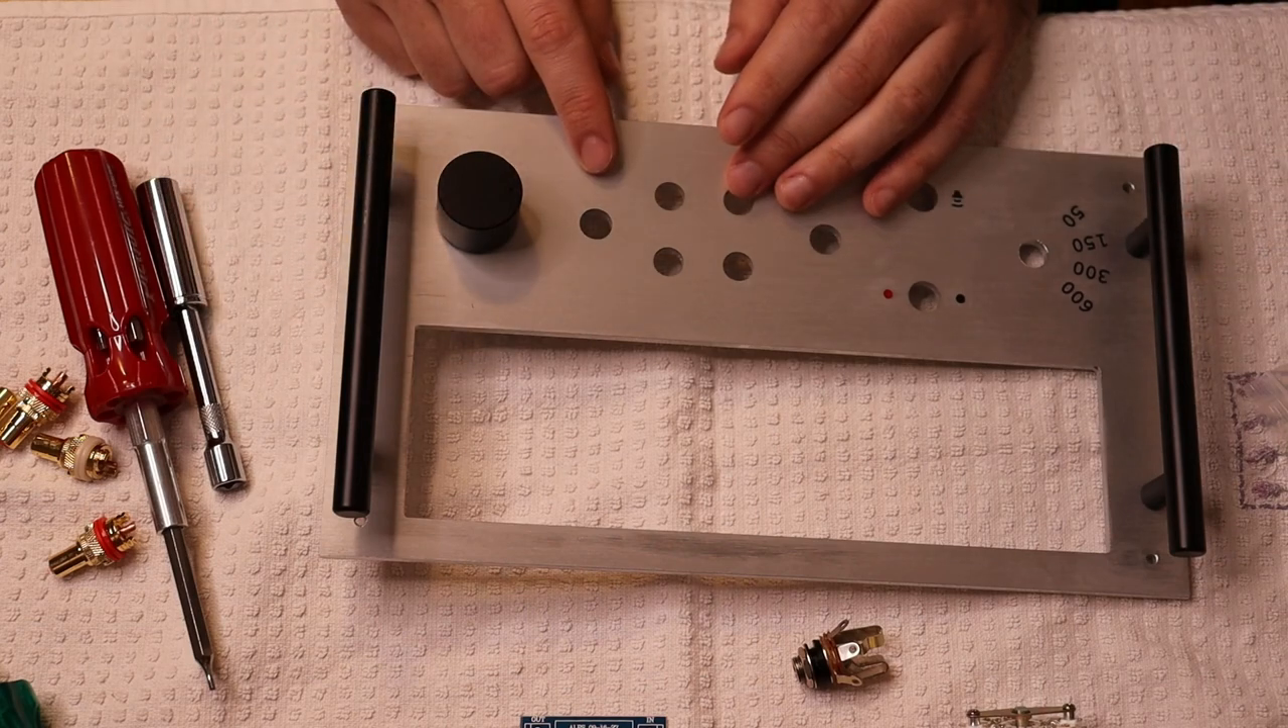We've got a beautiful volume pot and knob now.